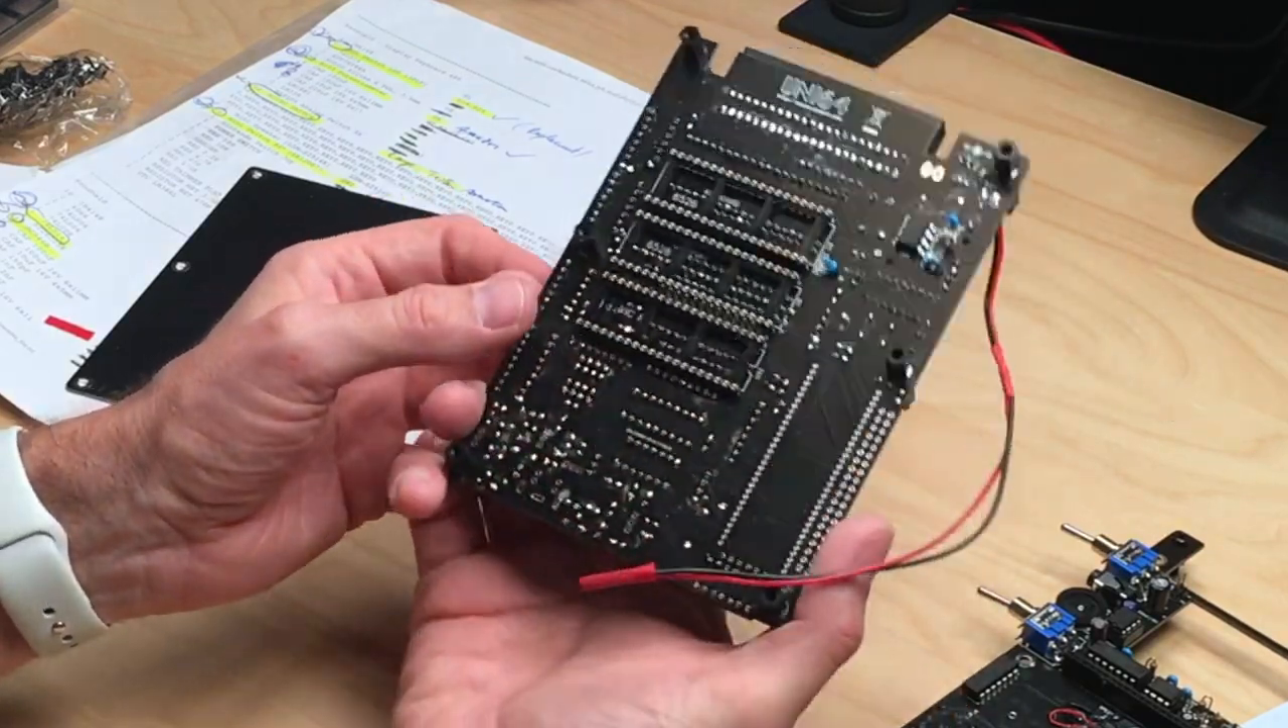Some of the C64 chips are missing still.